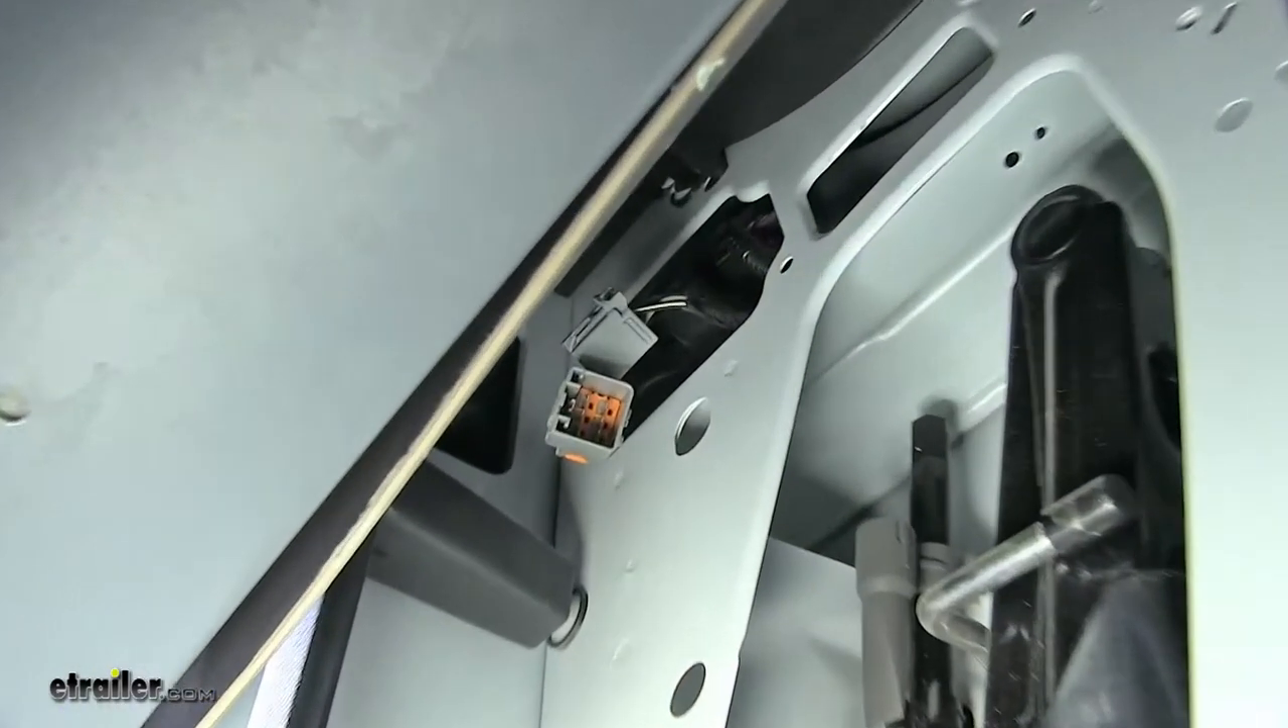Hey, the large gray connector that I have pulled out to the side, that is where our tail light connector is and we need to connect our wiring harness to that.